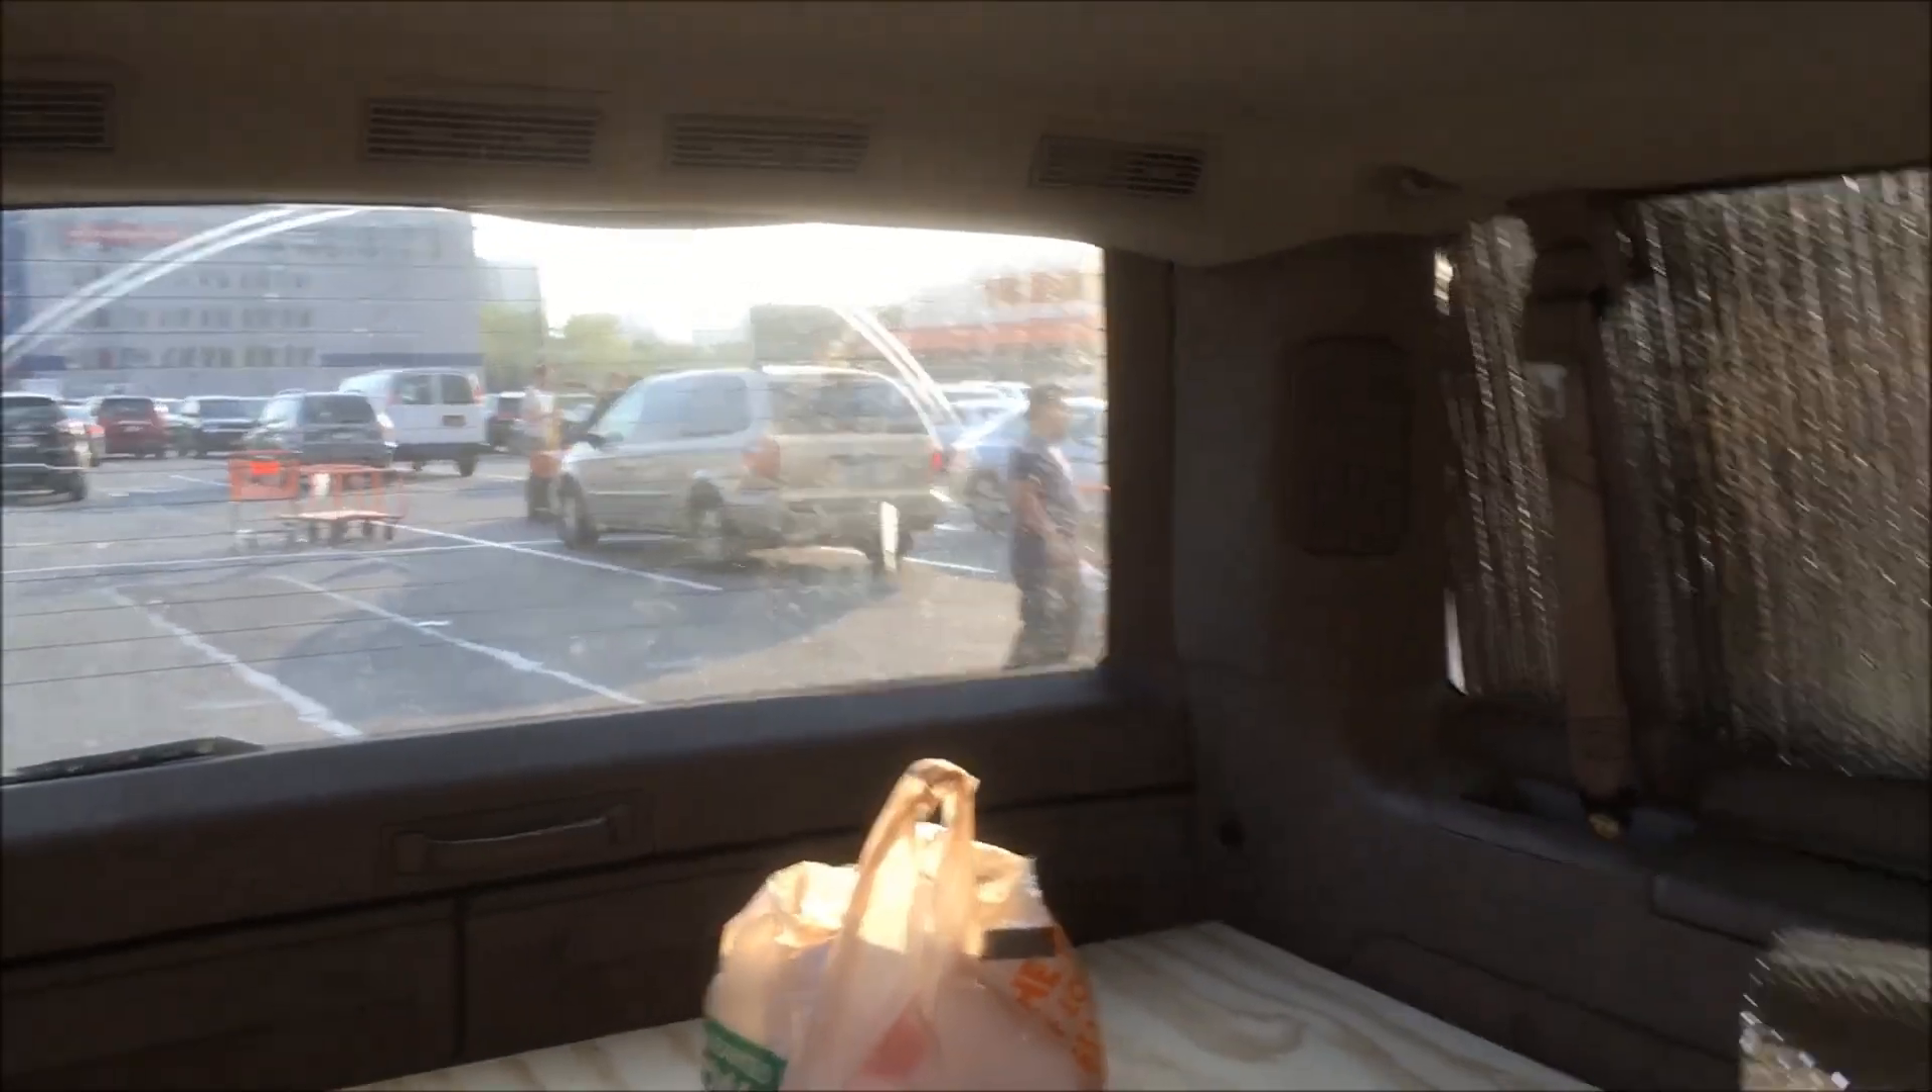Оставил пока заднее окно. Все остальное позакрывал.